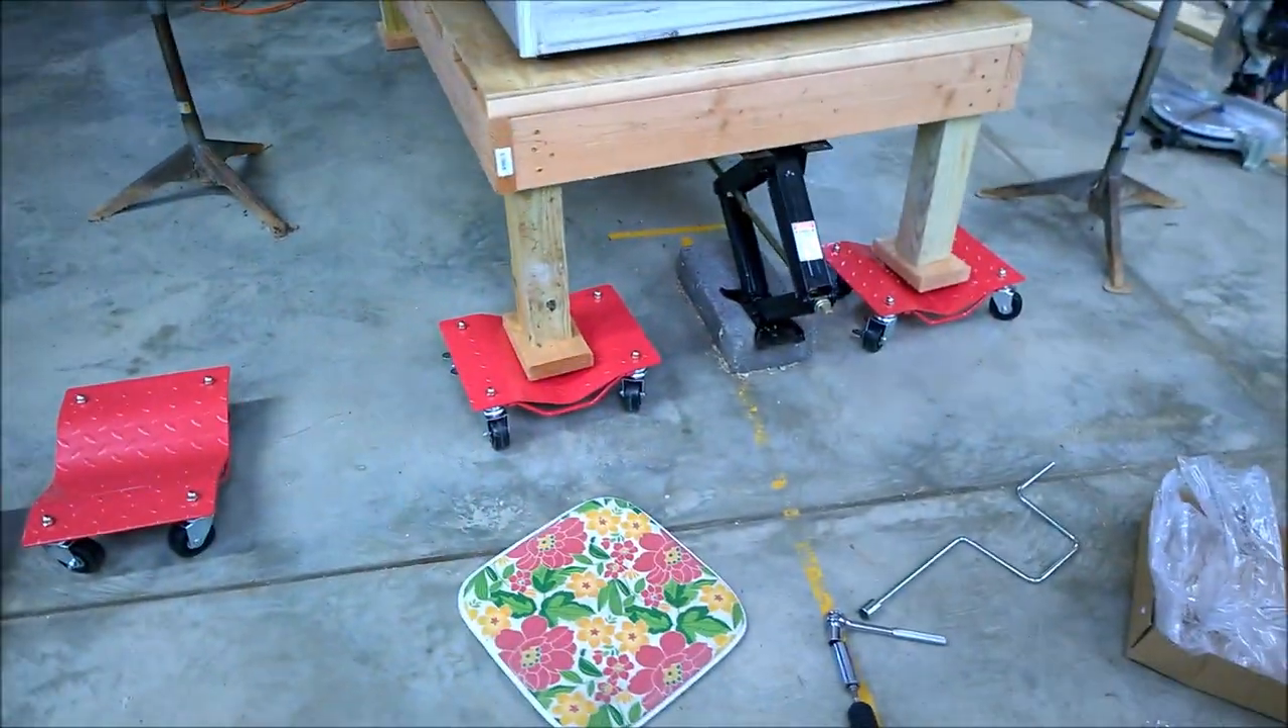These dollies are just slid under.